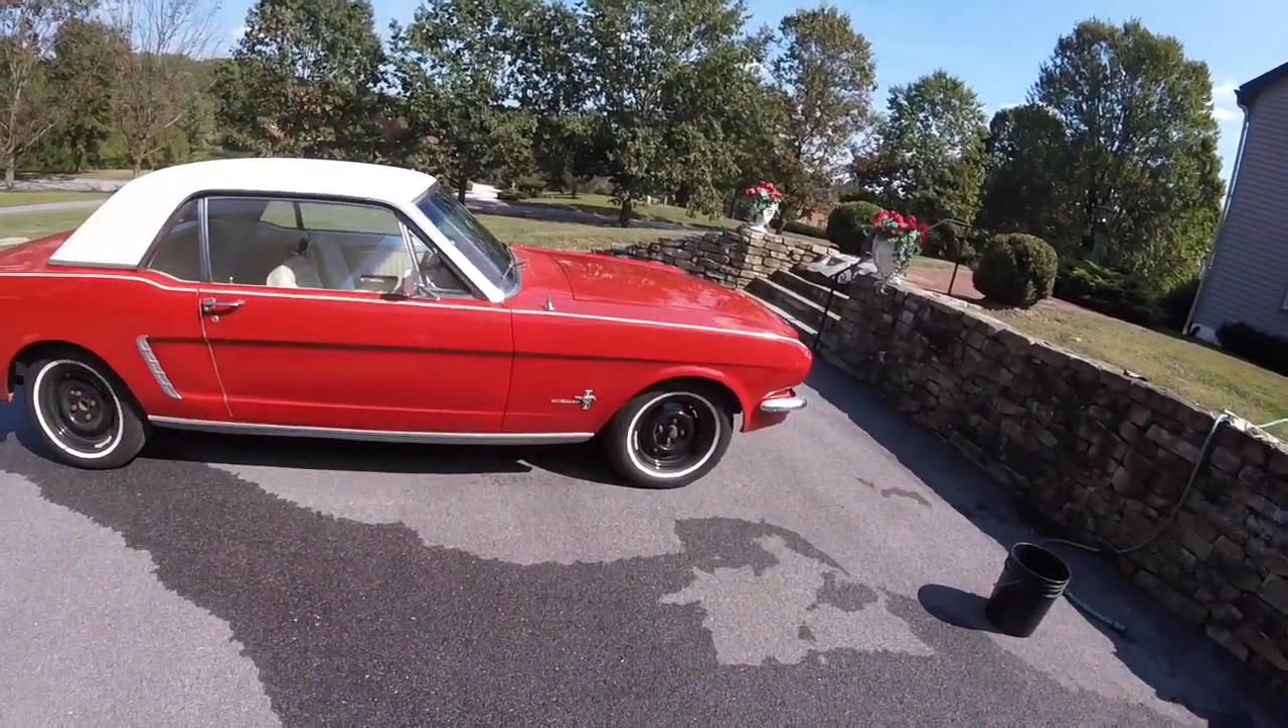So I haven't put the hubcaps on.